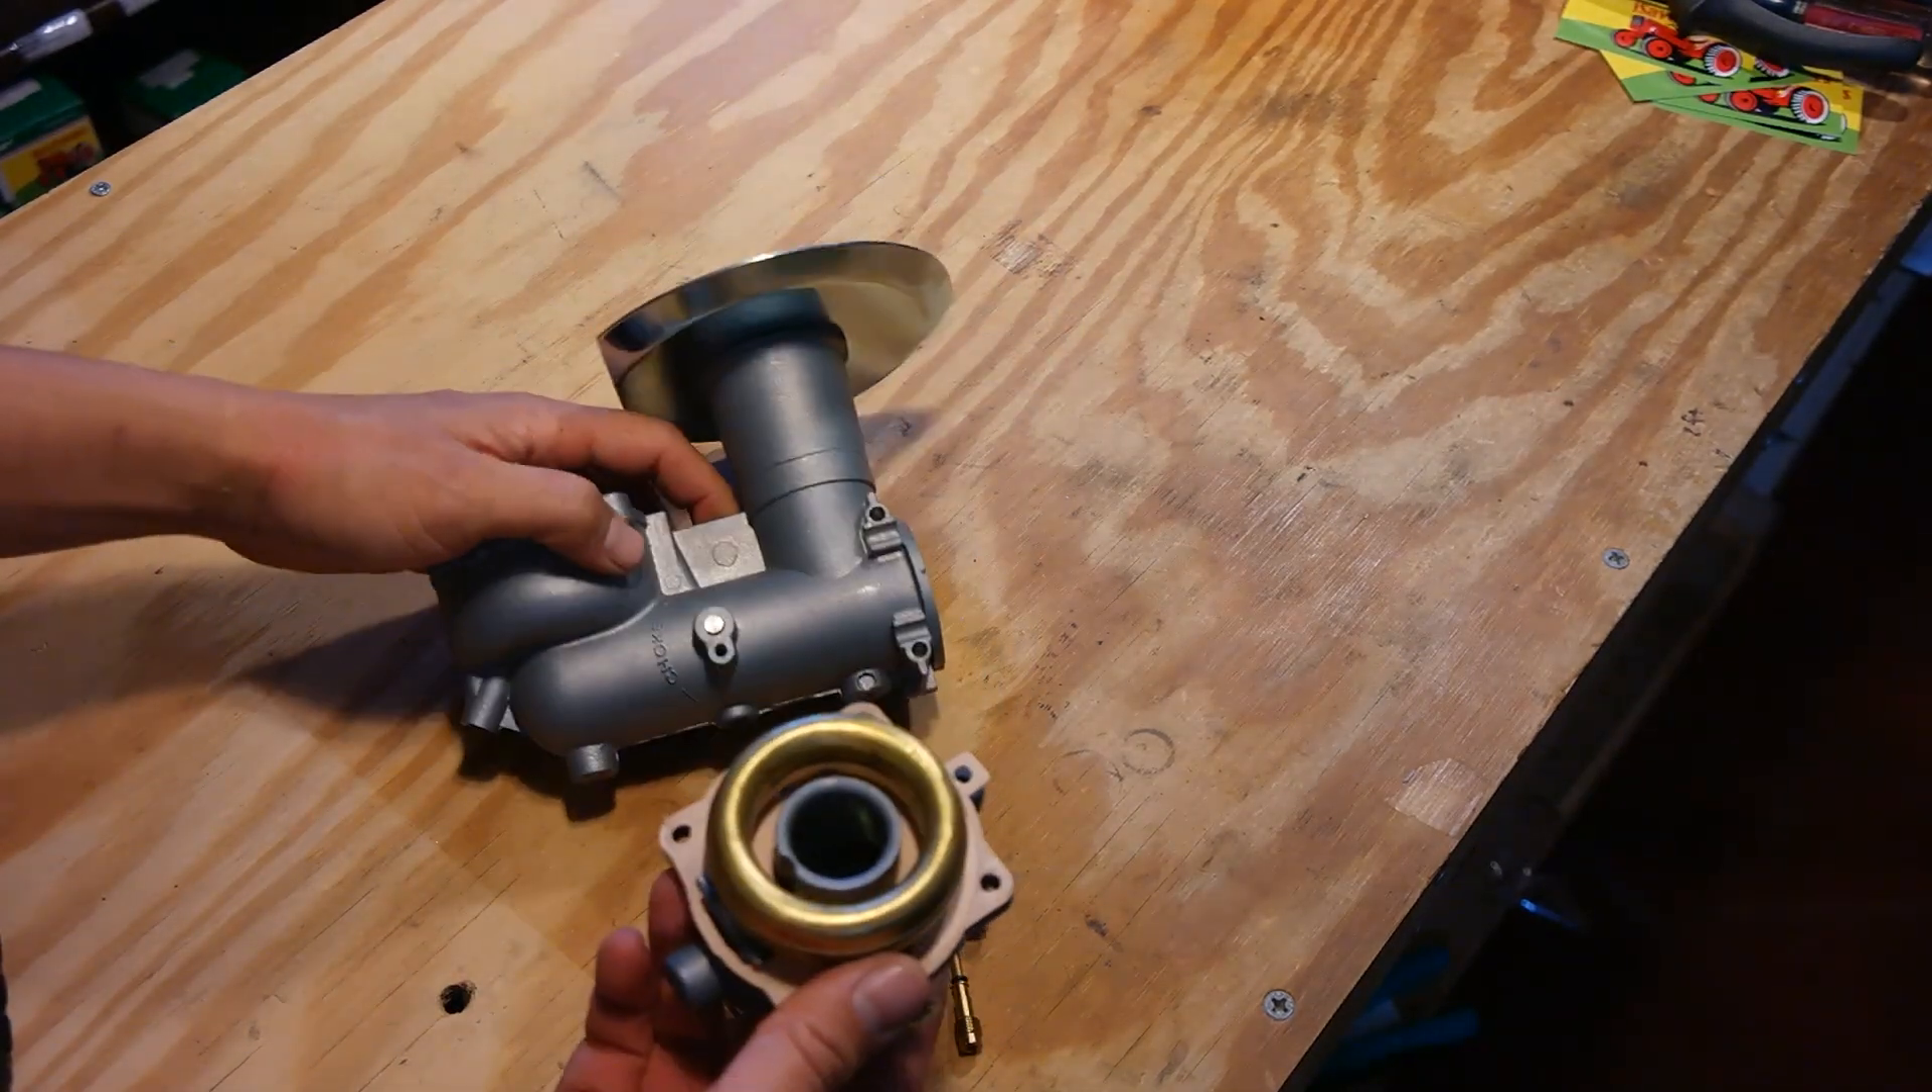Now we've split the carburetor into two pieces.